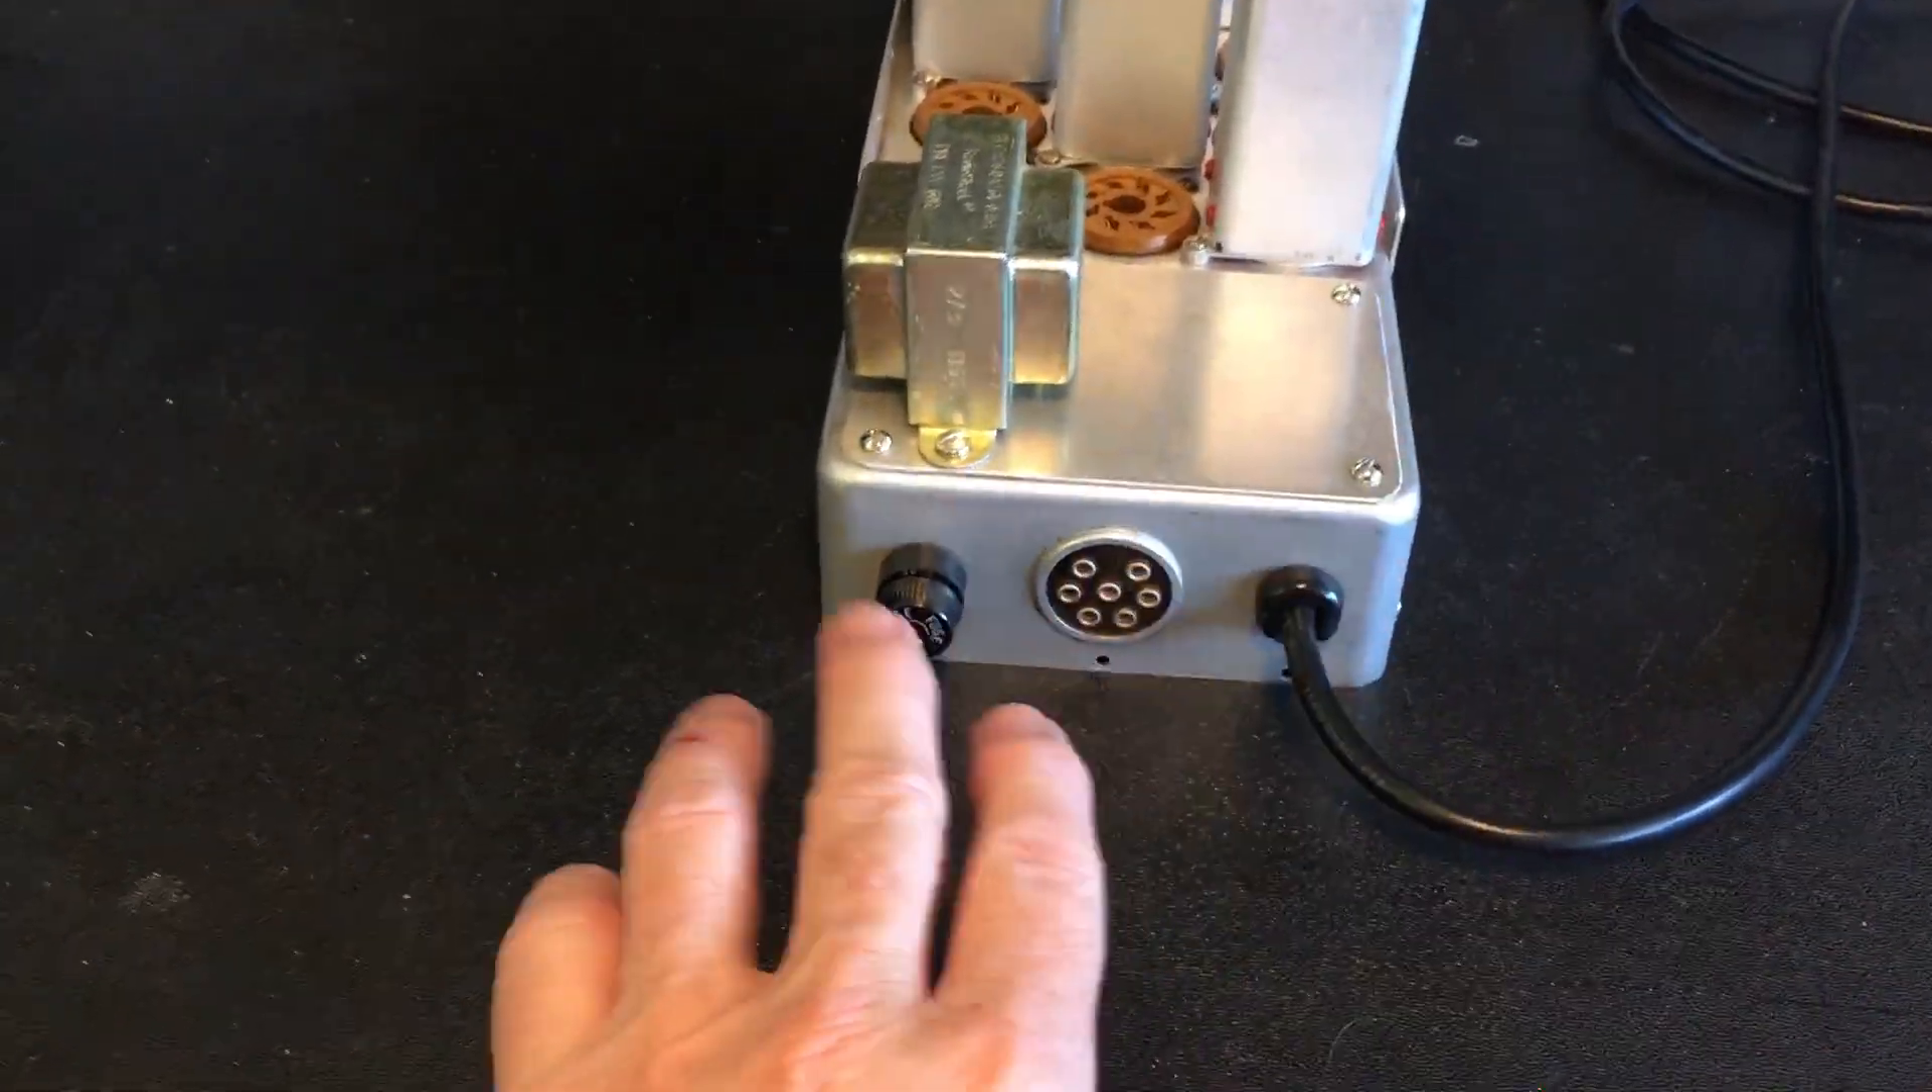Let's turn it around and we did add the power cord.